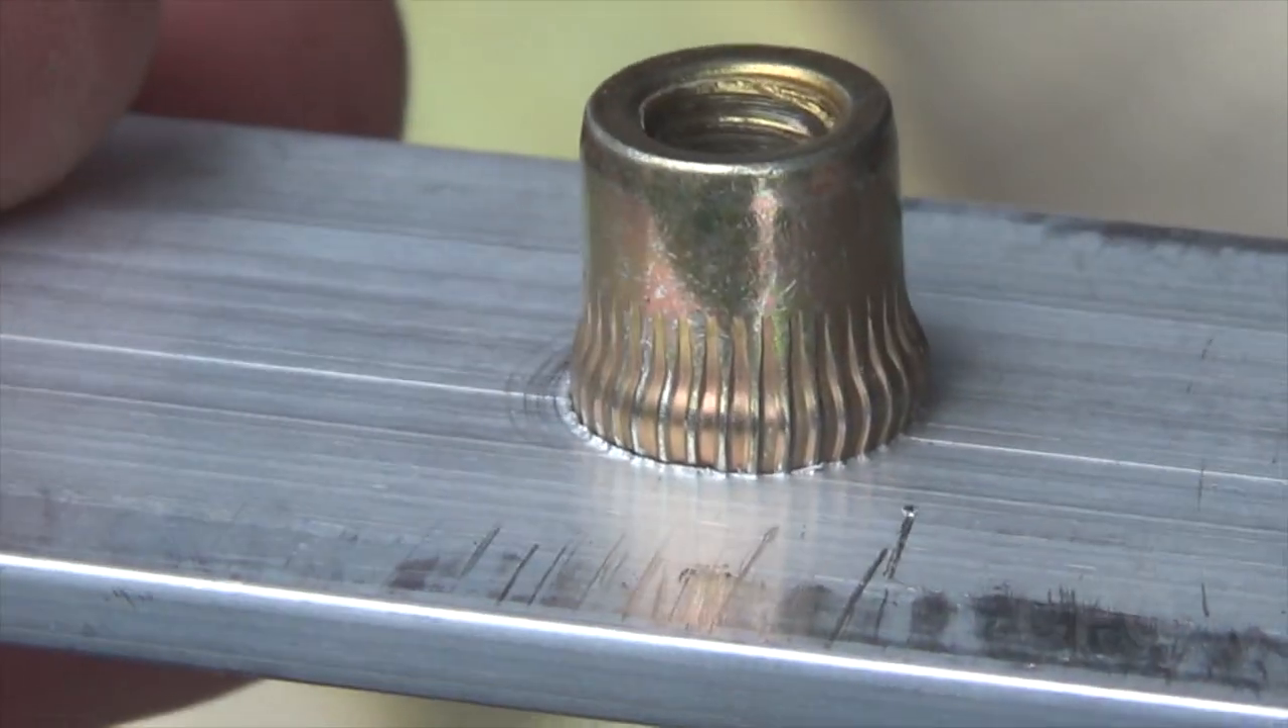And you basically have the rivnut in place in the sheet metal.